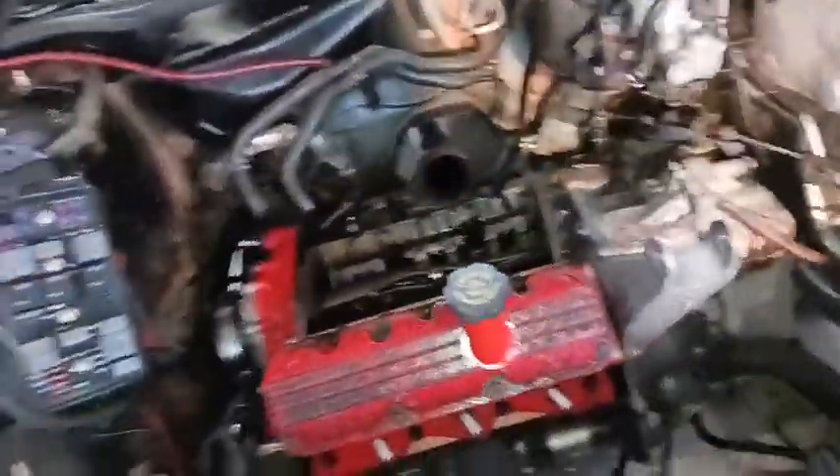I got the front valve cover back on so the front head is done.